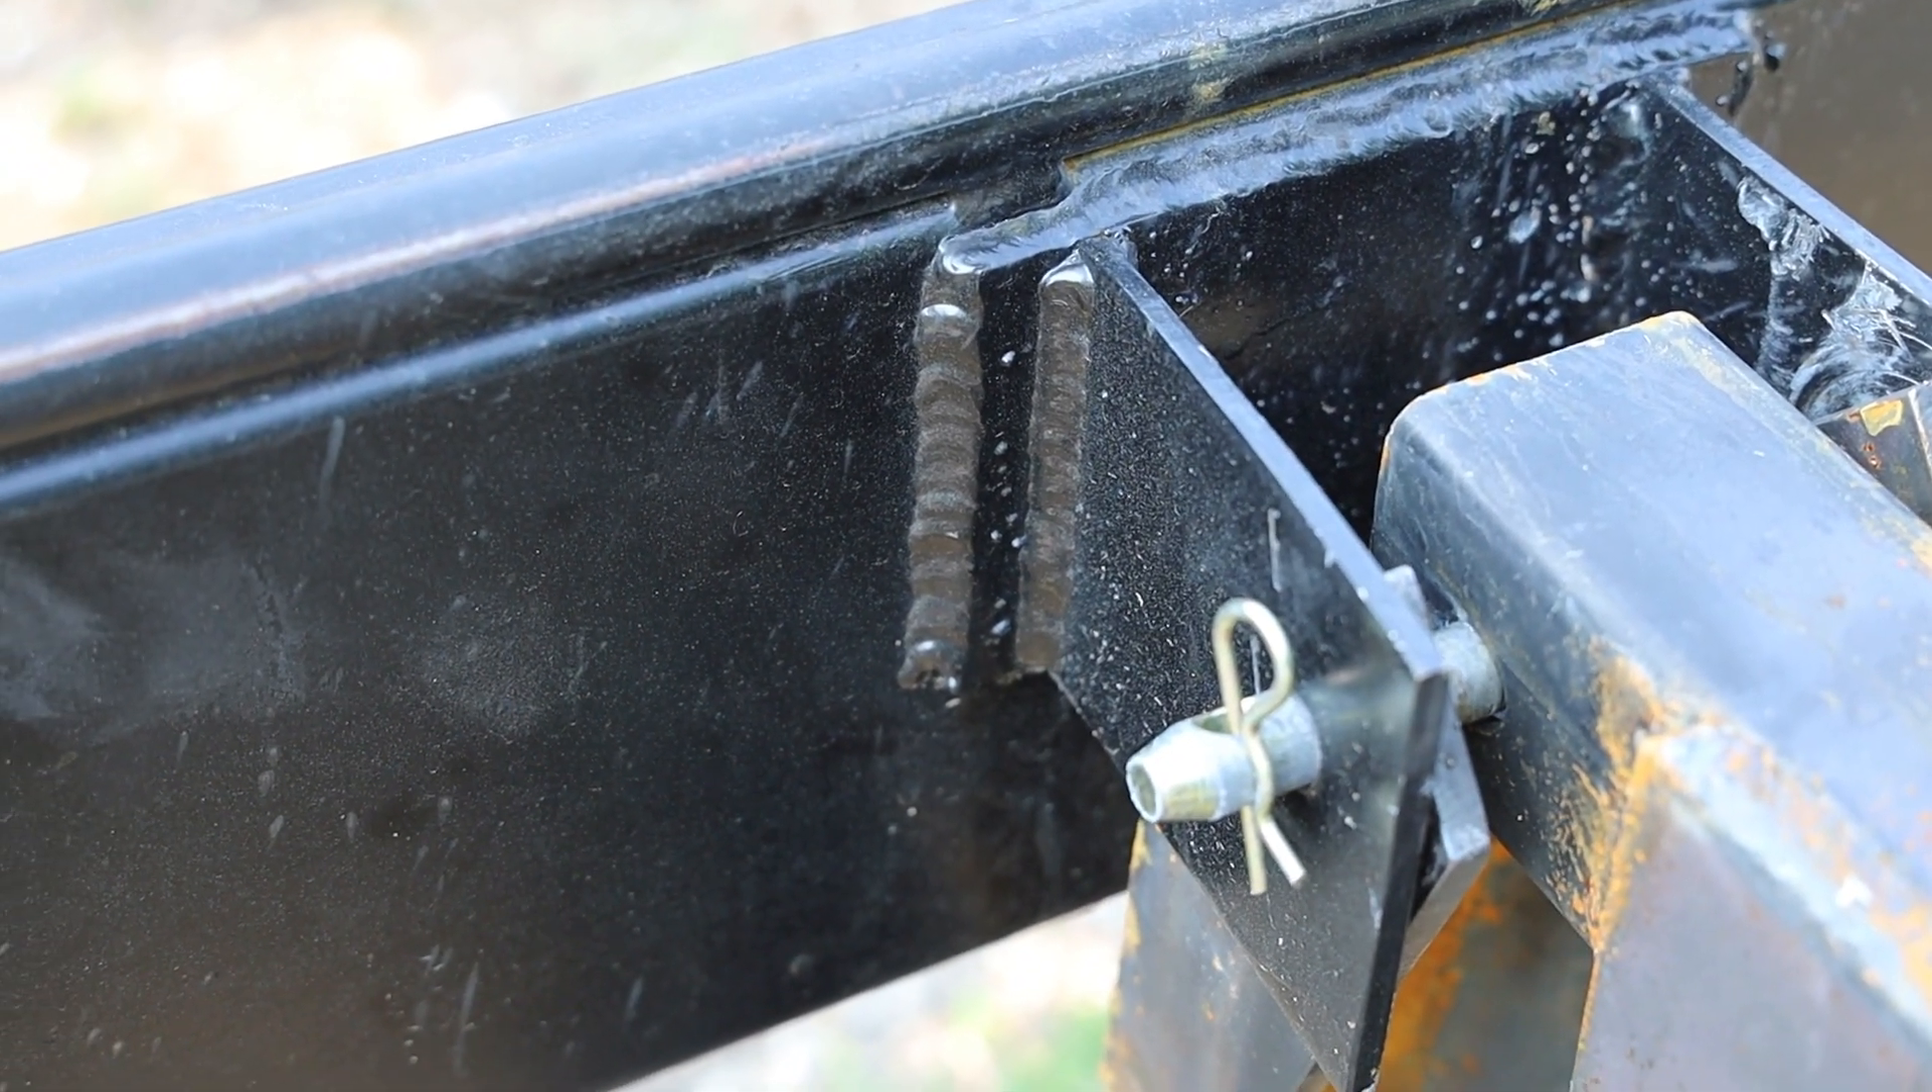I welded these plates to the frame.